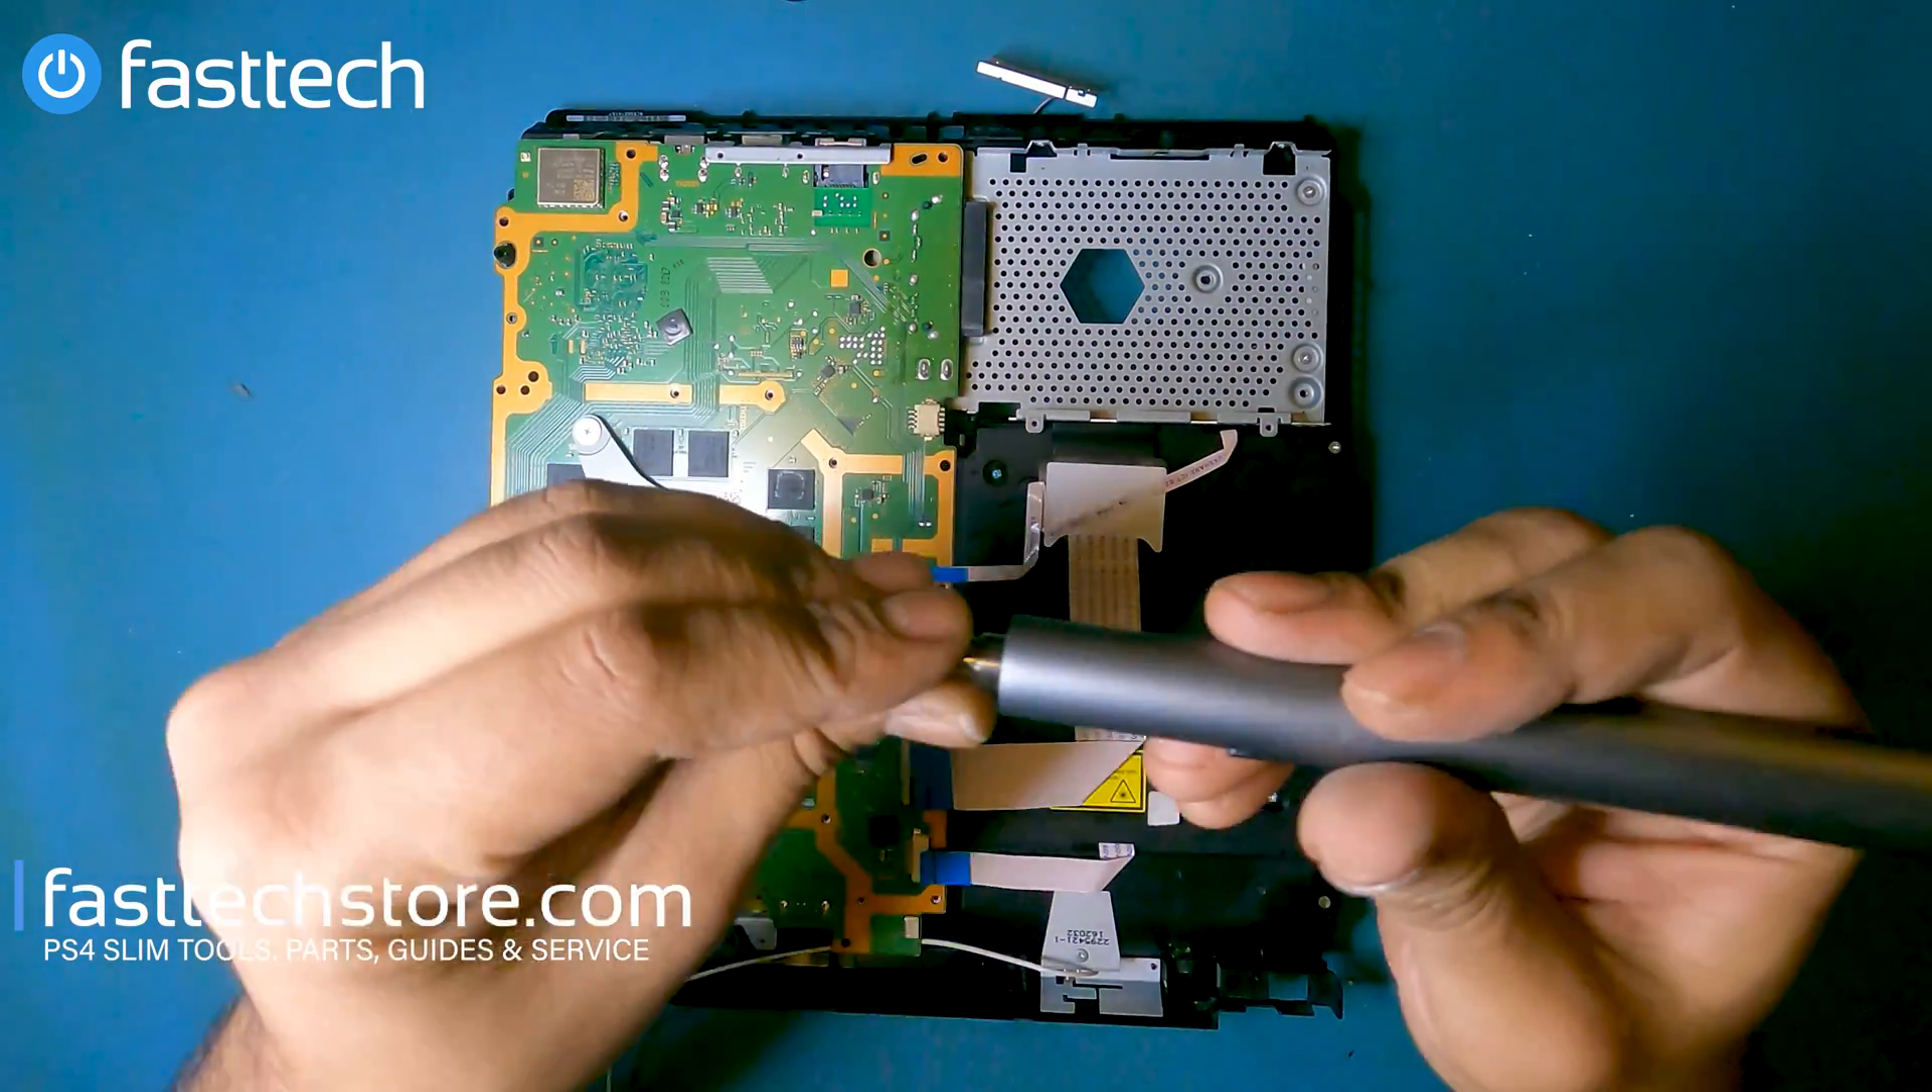Now we have access to the motherboard.